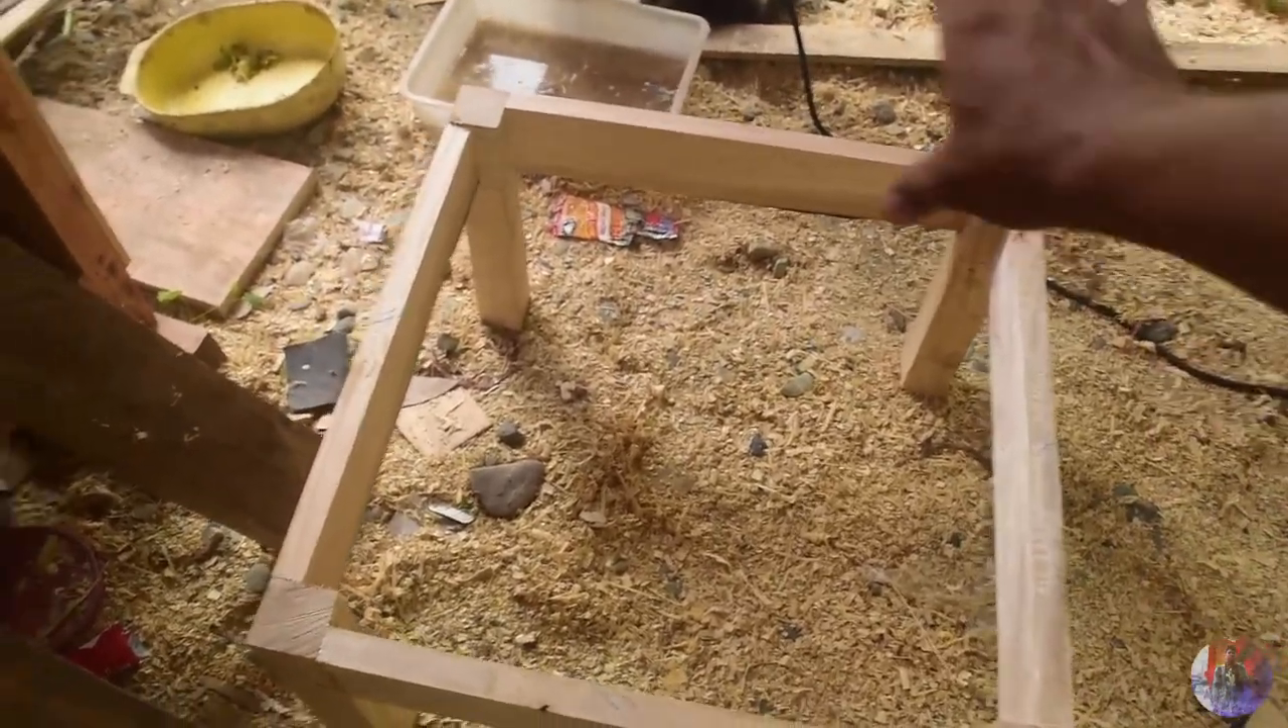Nabuo na yung ref stand yung top na lang o nalagyan na lang natin ng paikot na 1x6 para mas matibay.